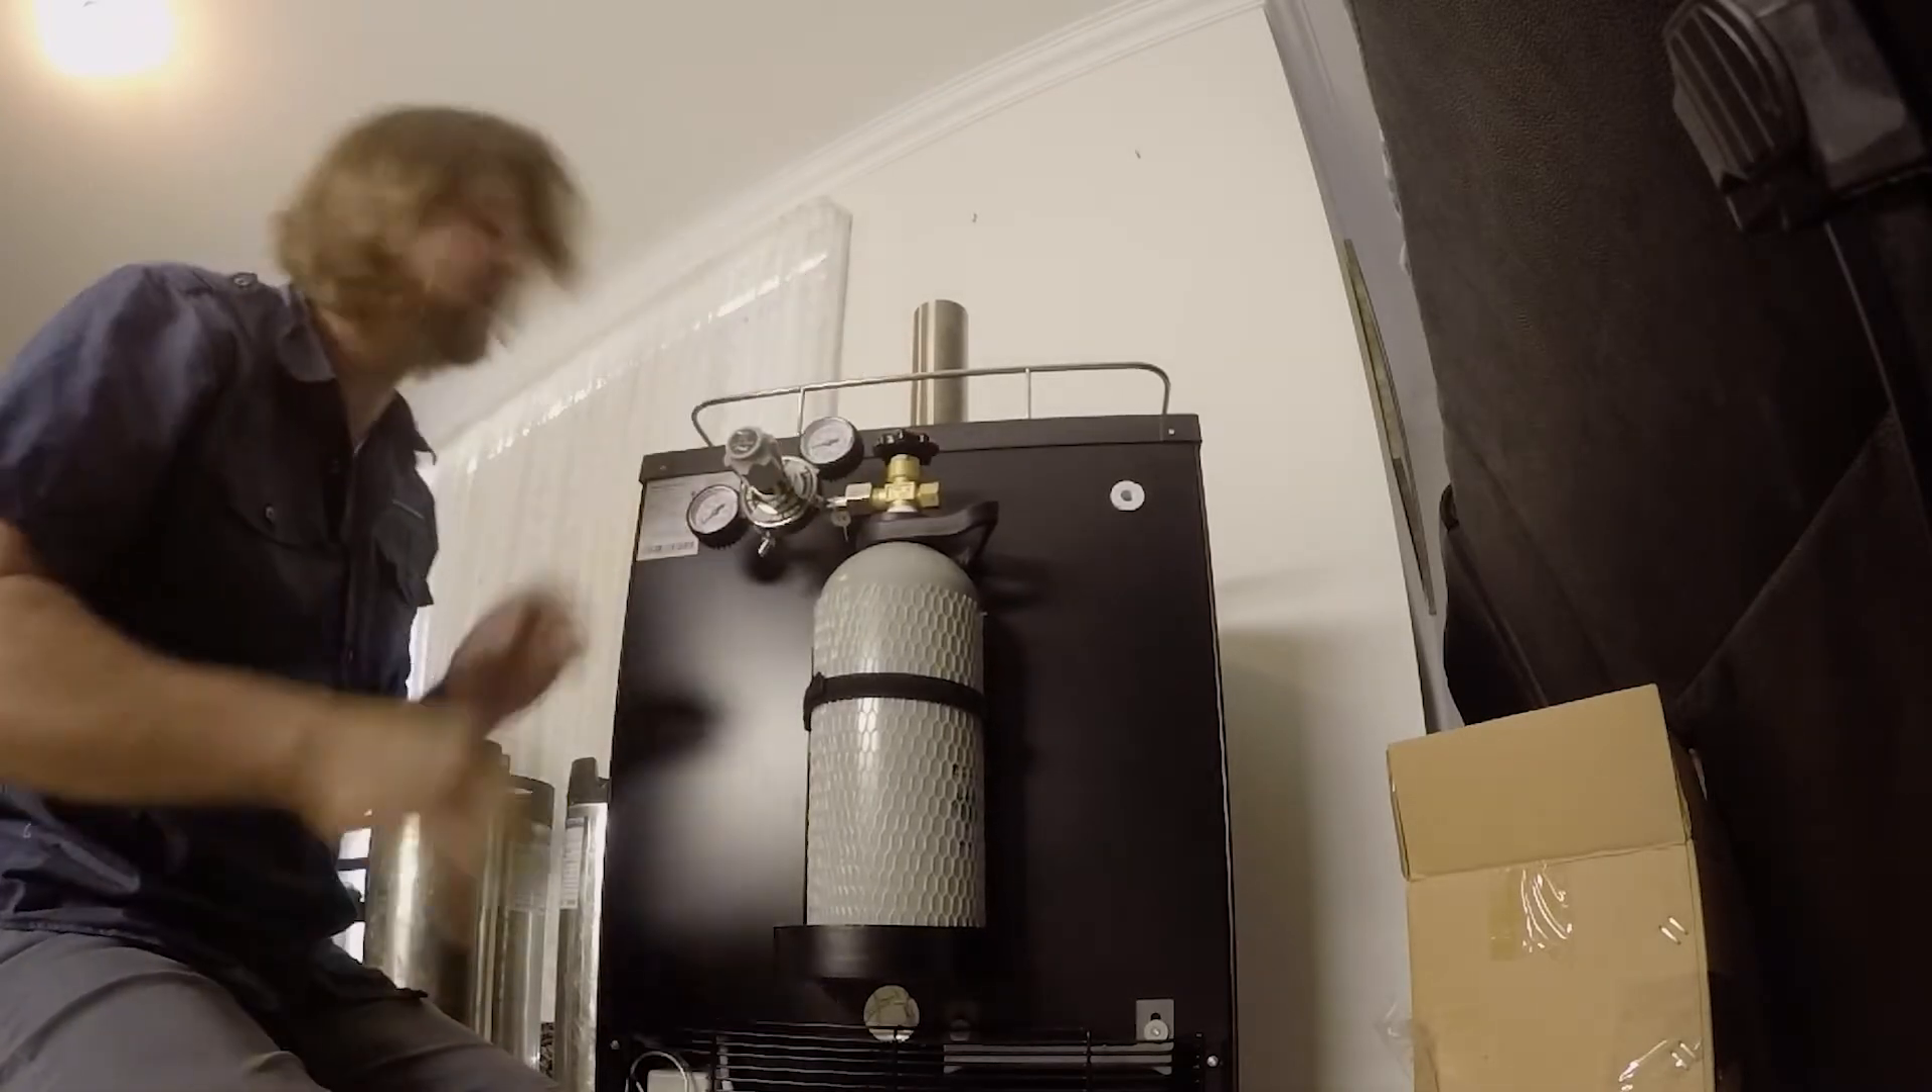Put the strap on so it doesn't fall off. So now our regulator is attached.